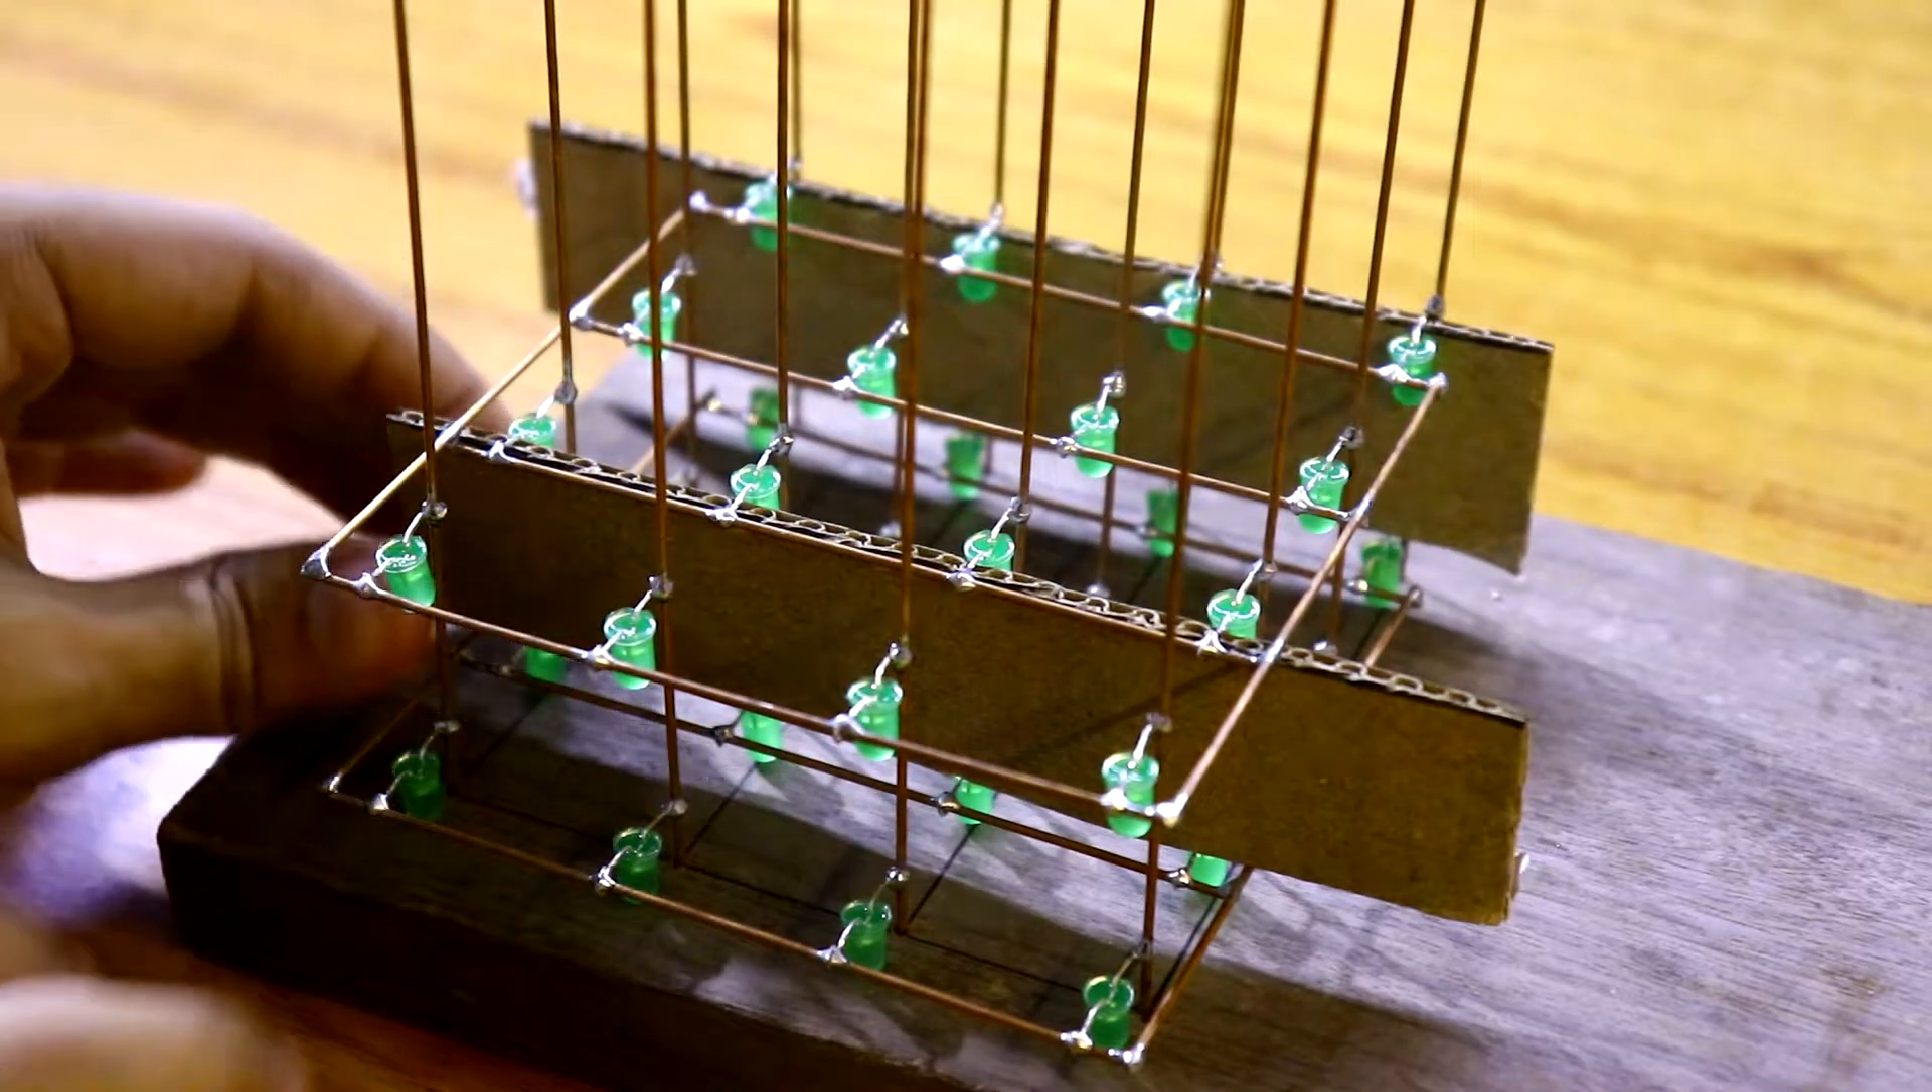So like this i have completed the layer one and layer two soldering.